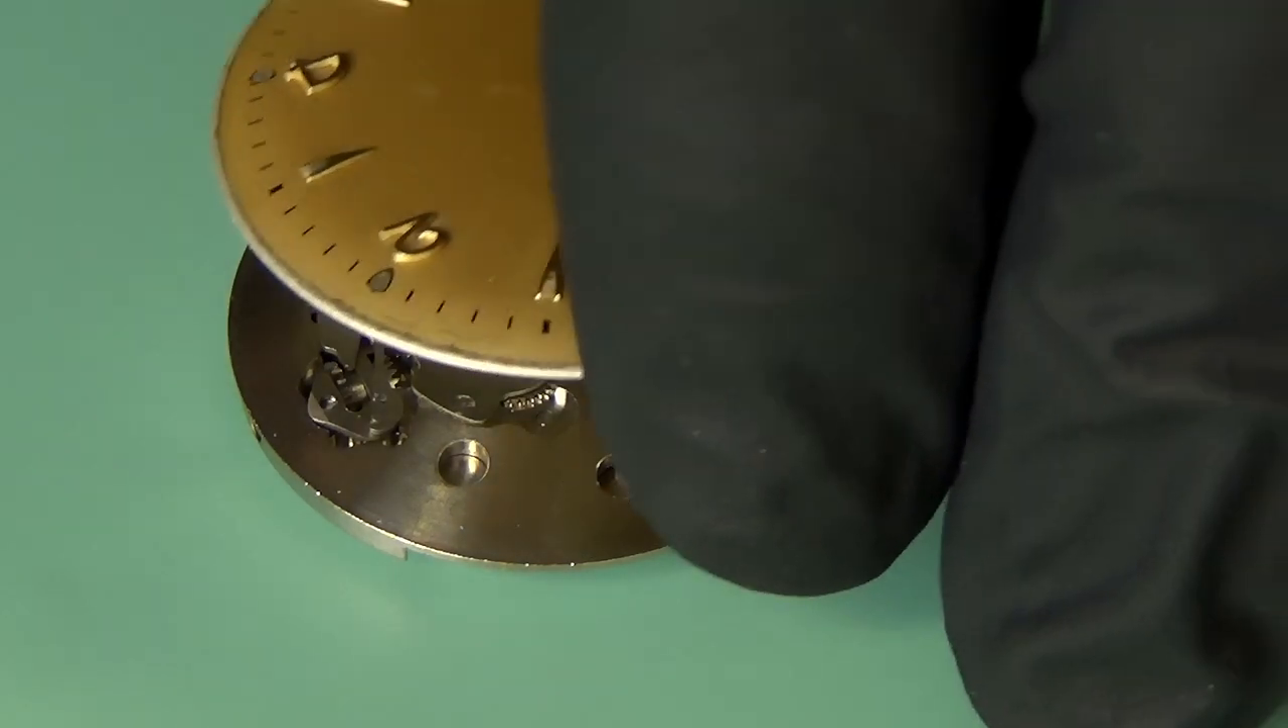So all that remains to be done is basically the cosmetics of this watch the dial needs to go on the hands need to go on.